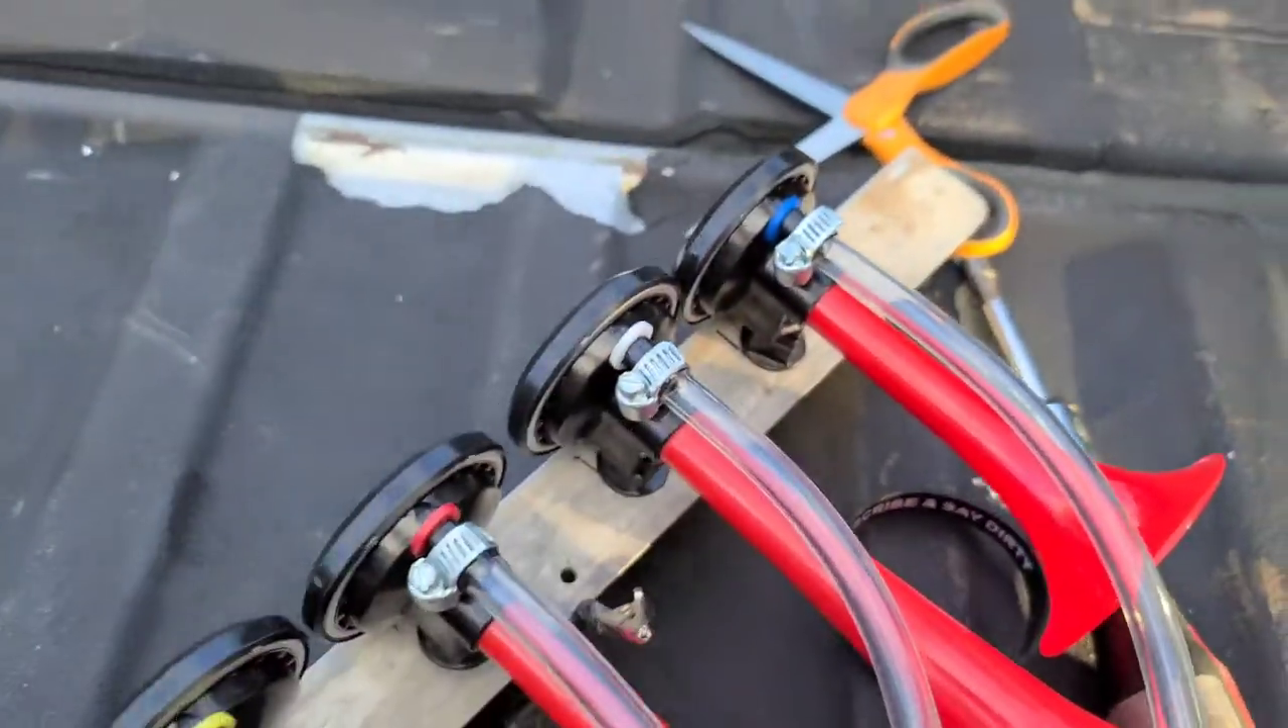Alright, so I already have my horns With the airlines already installed.